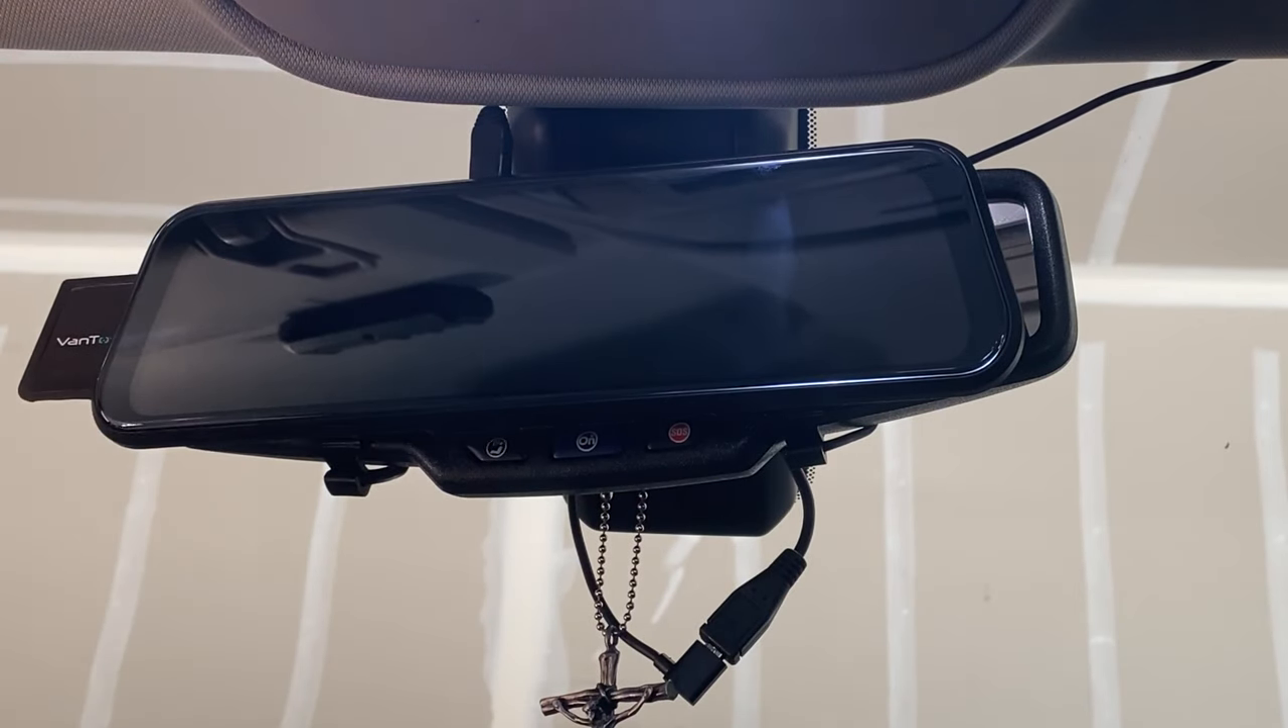So now the dash cam is in place.